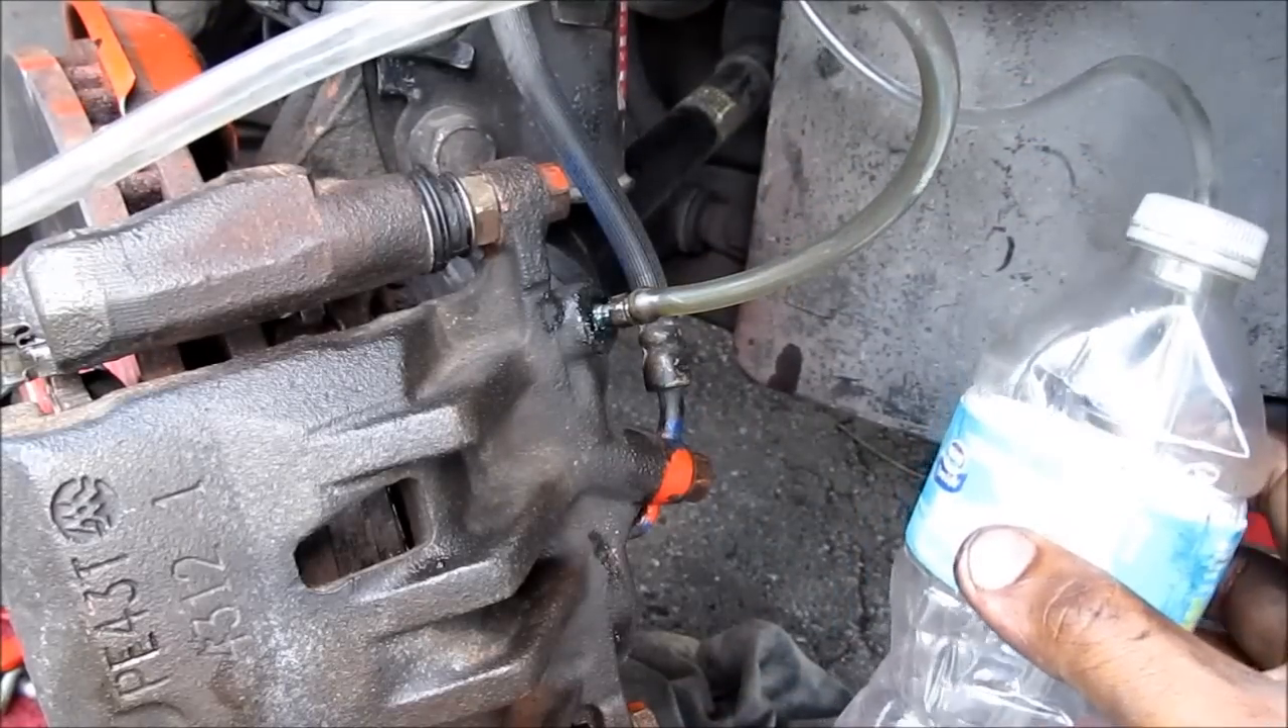I got my bleed hose here hooked up to the bleeder screw, which is attached to my bottle.